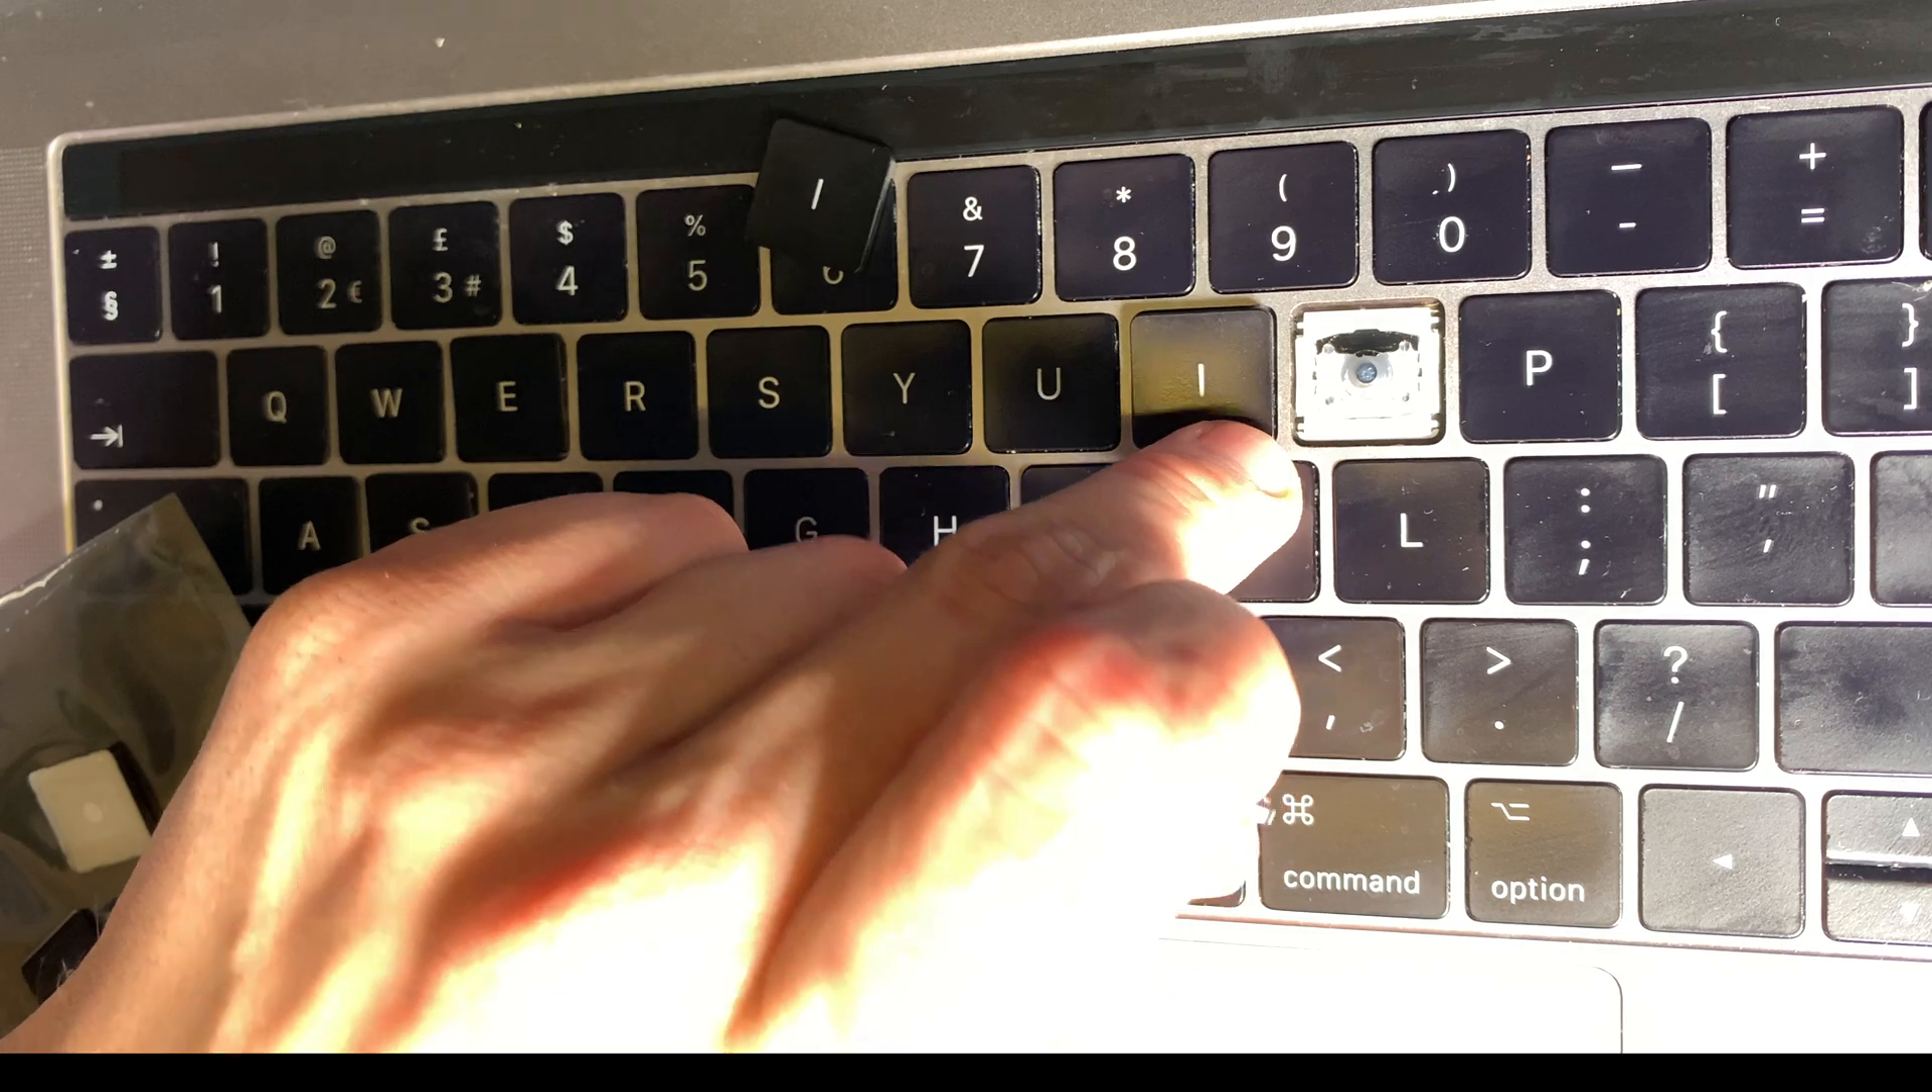And as you can see the key is released and we managed to not break anything. The hinge is still intact.